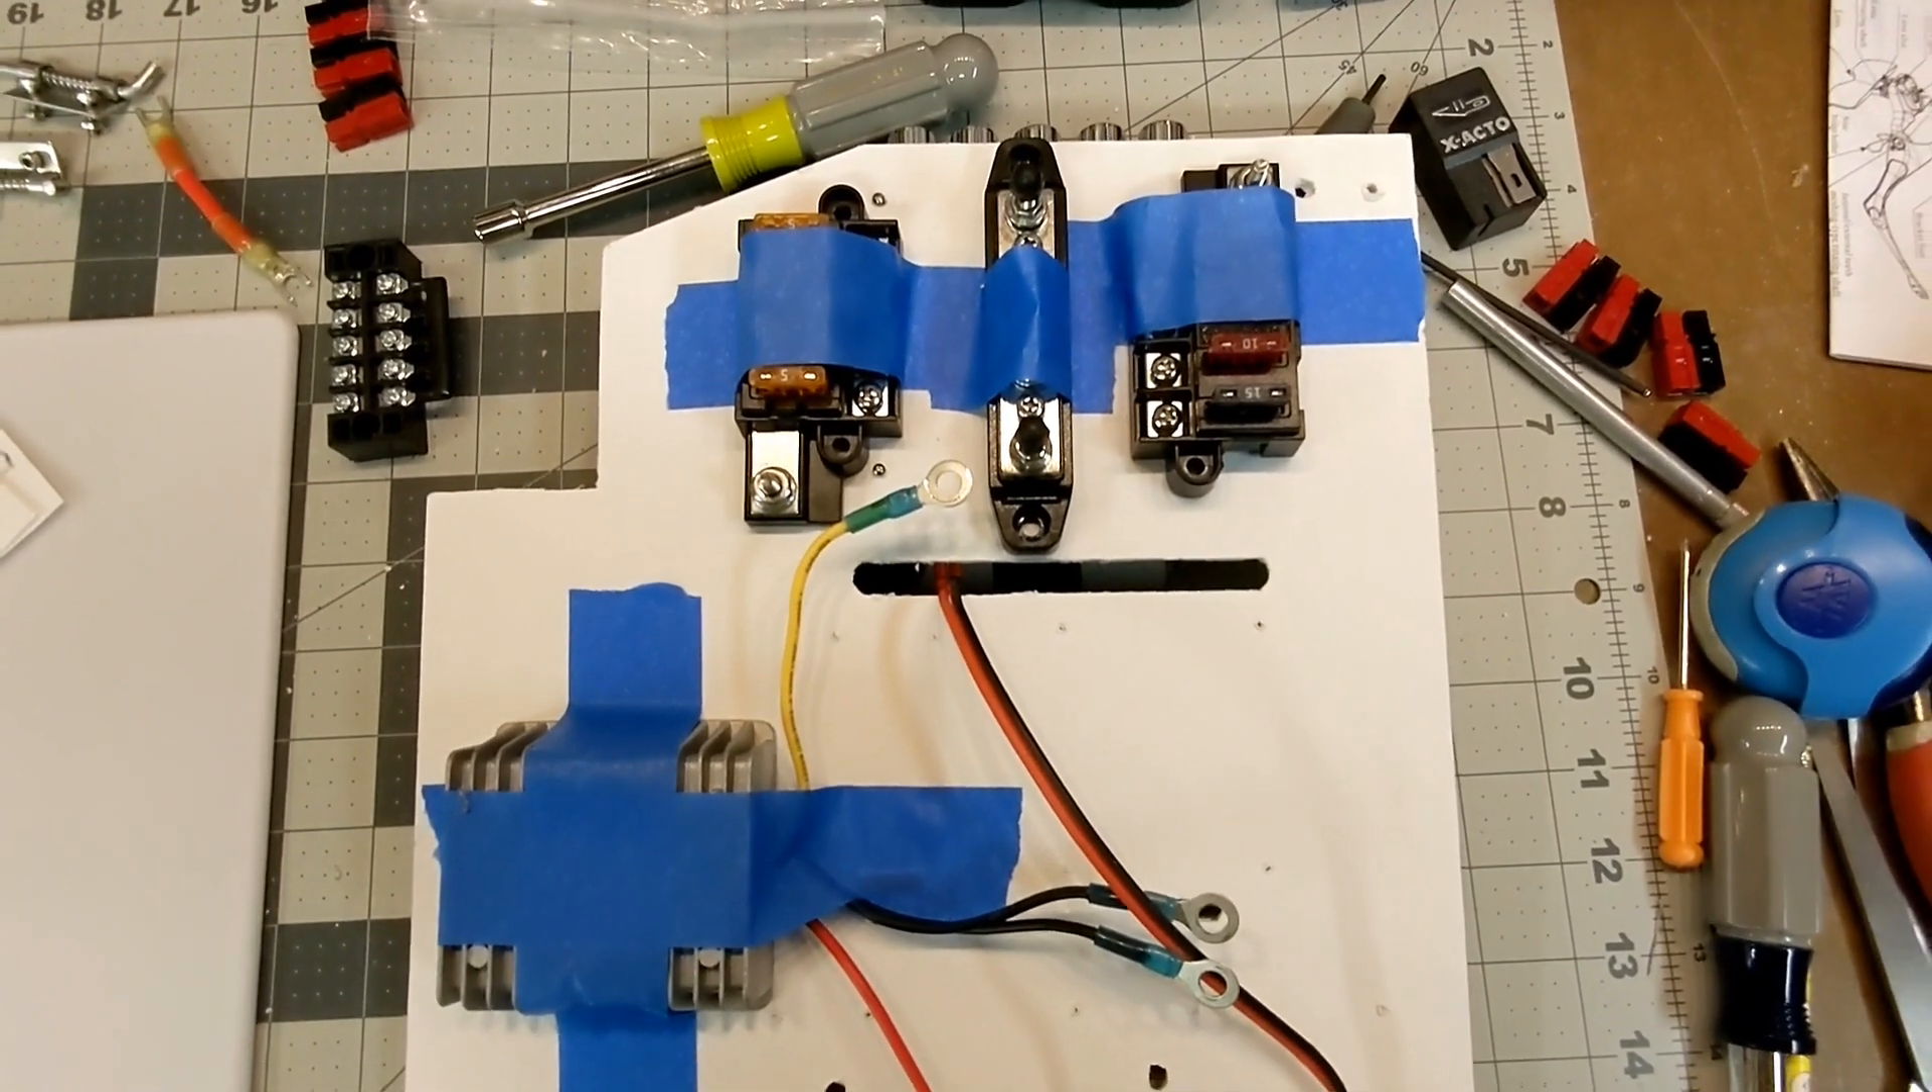On the back side, I've kind of taped into place some of the main components just as an idea of where things might go.